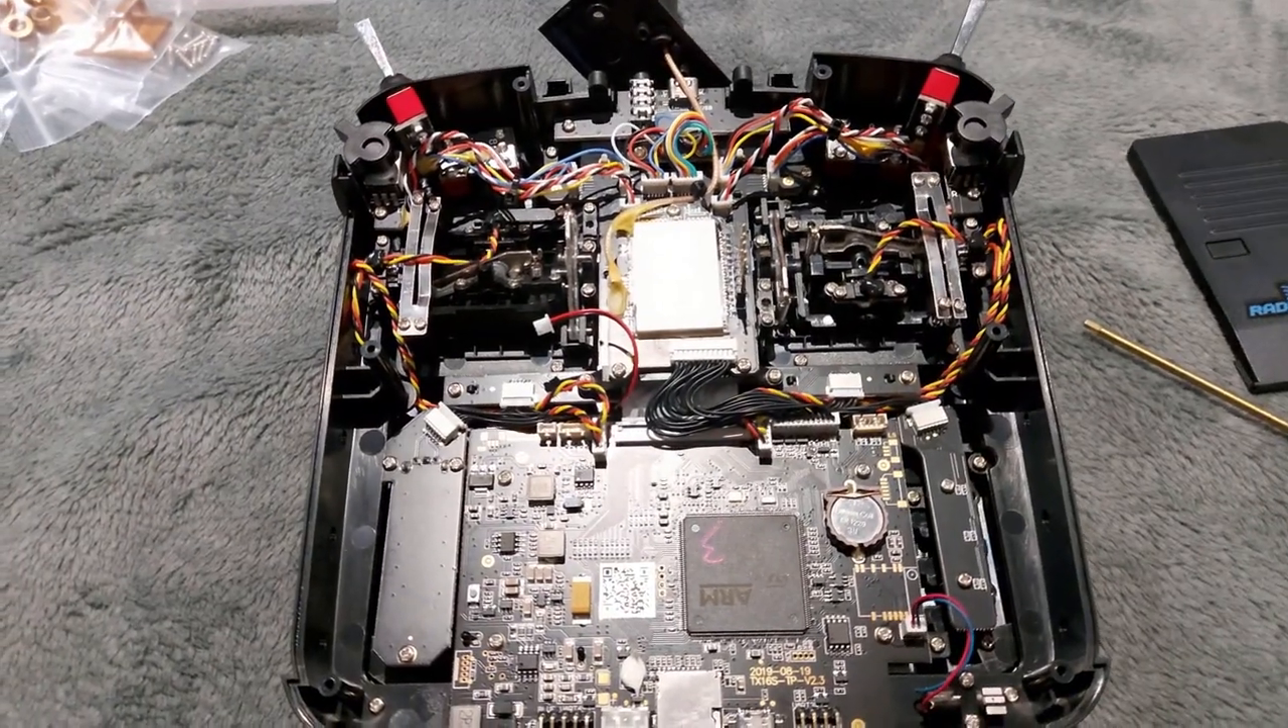So as you can see the back's off.